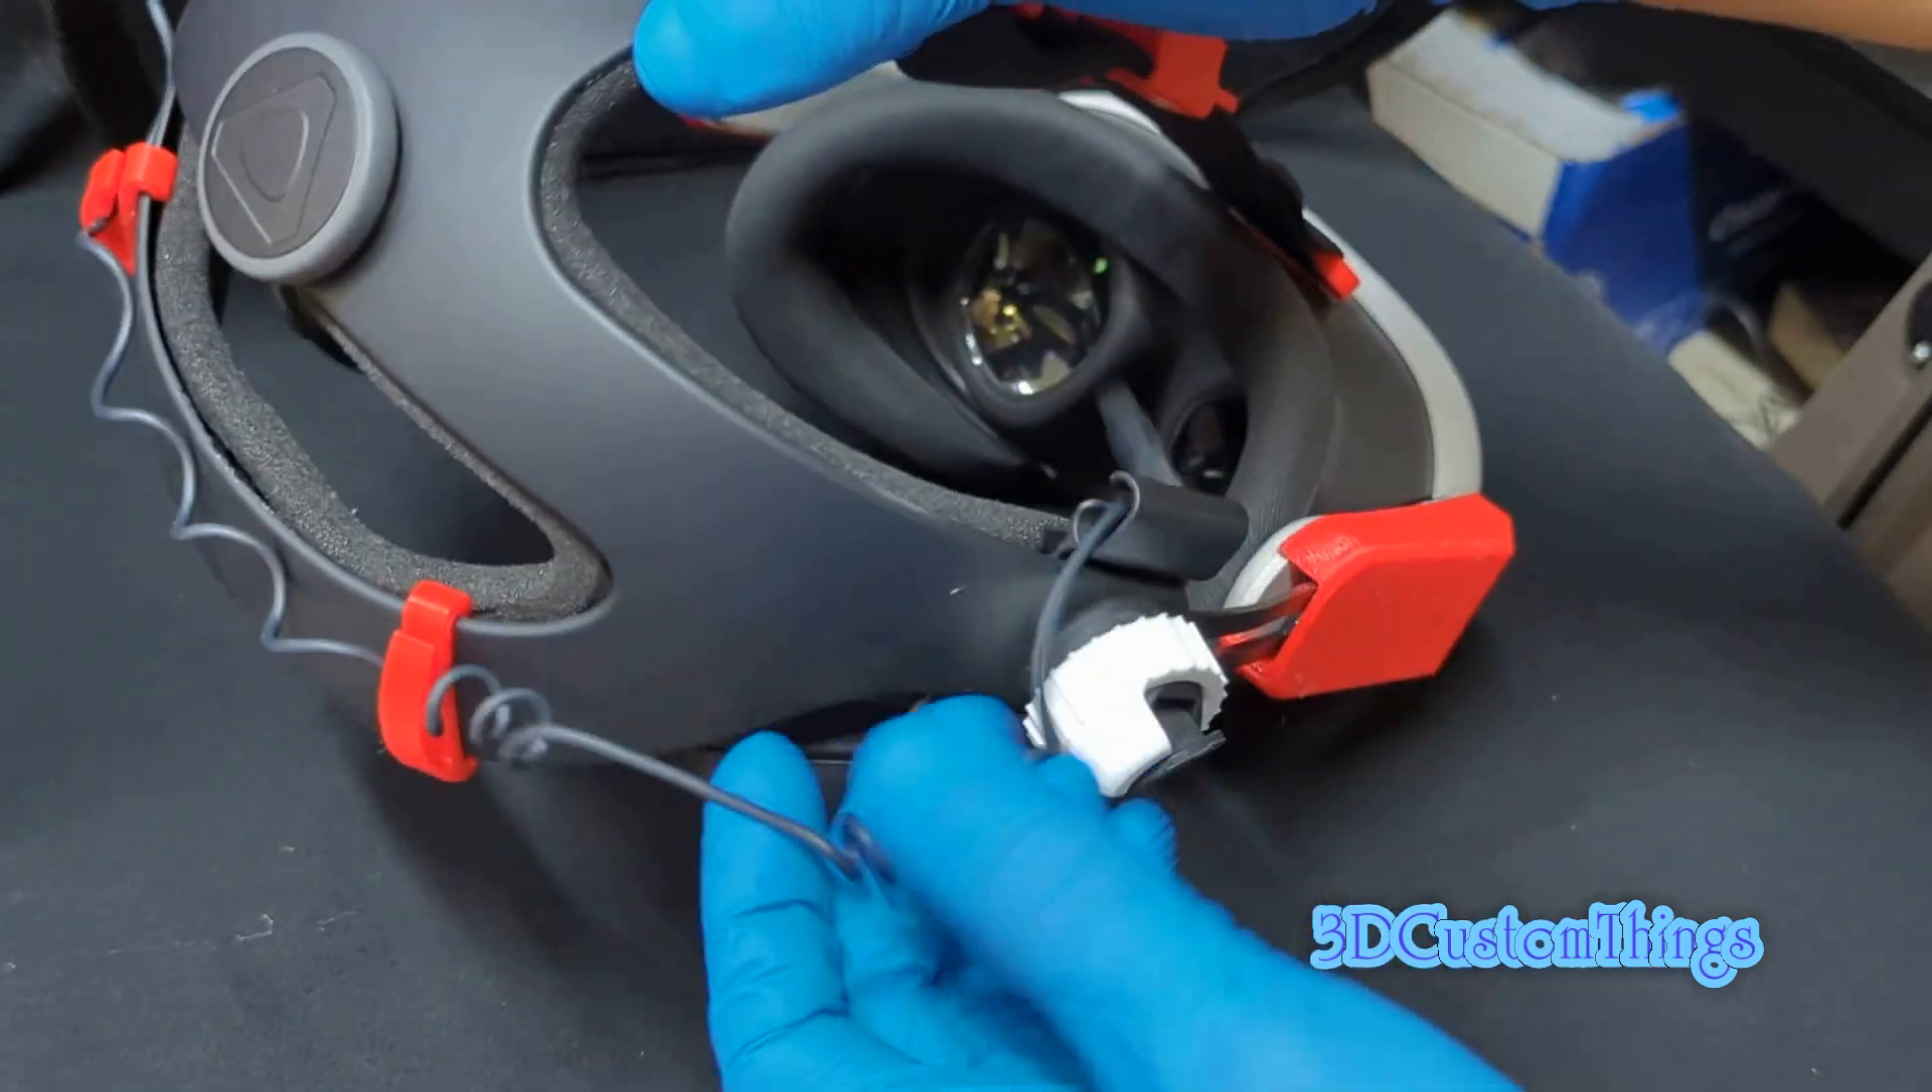I just routed the cables along the back here through the cable guides.